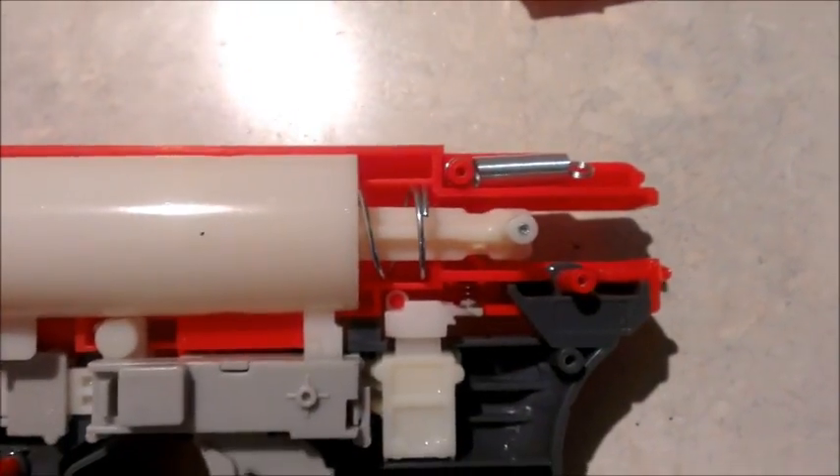Okay so we've got the shell apart.